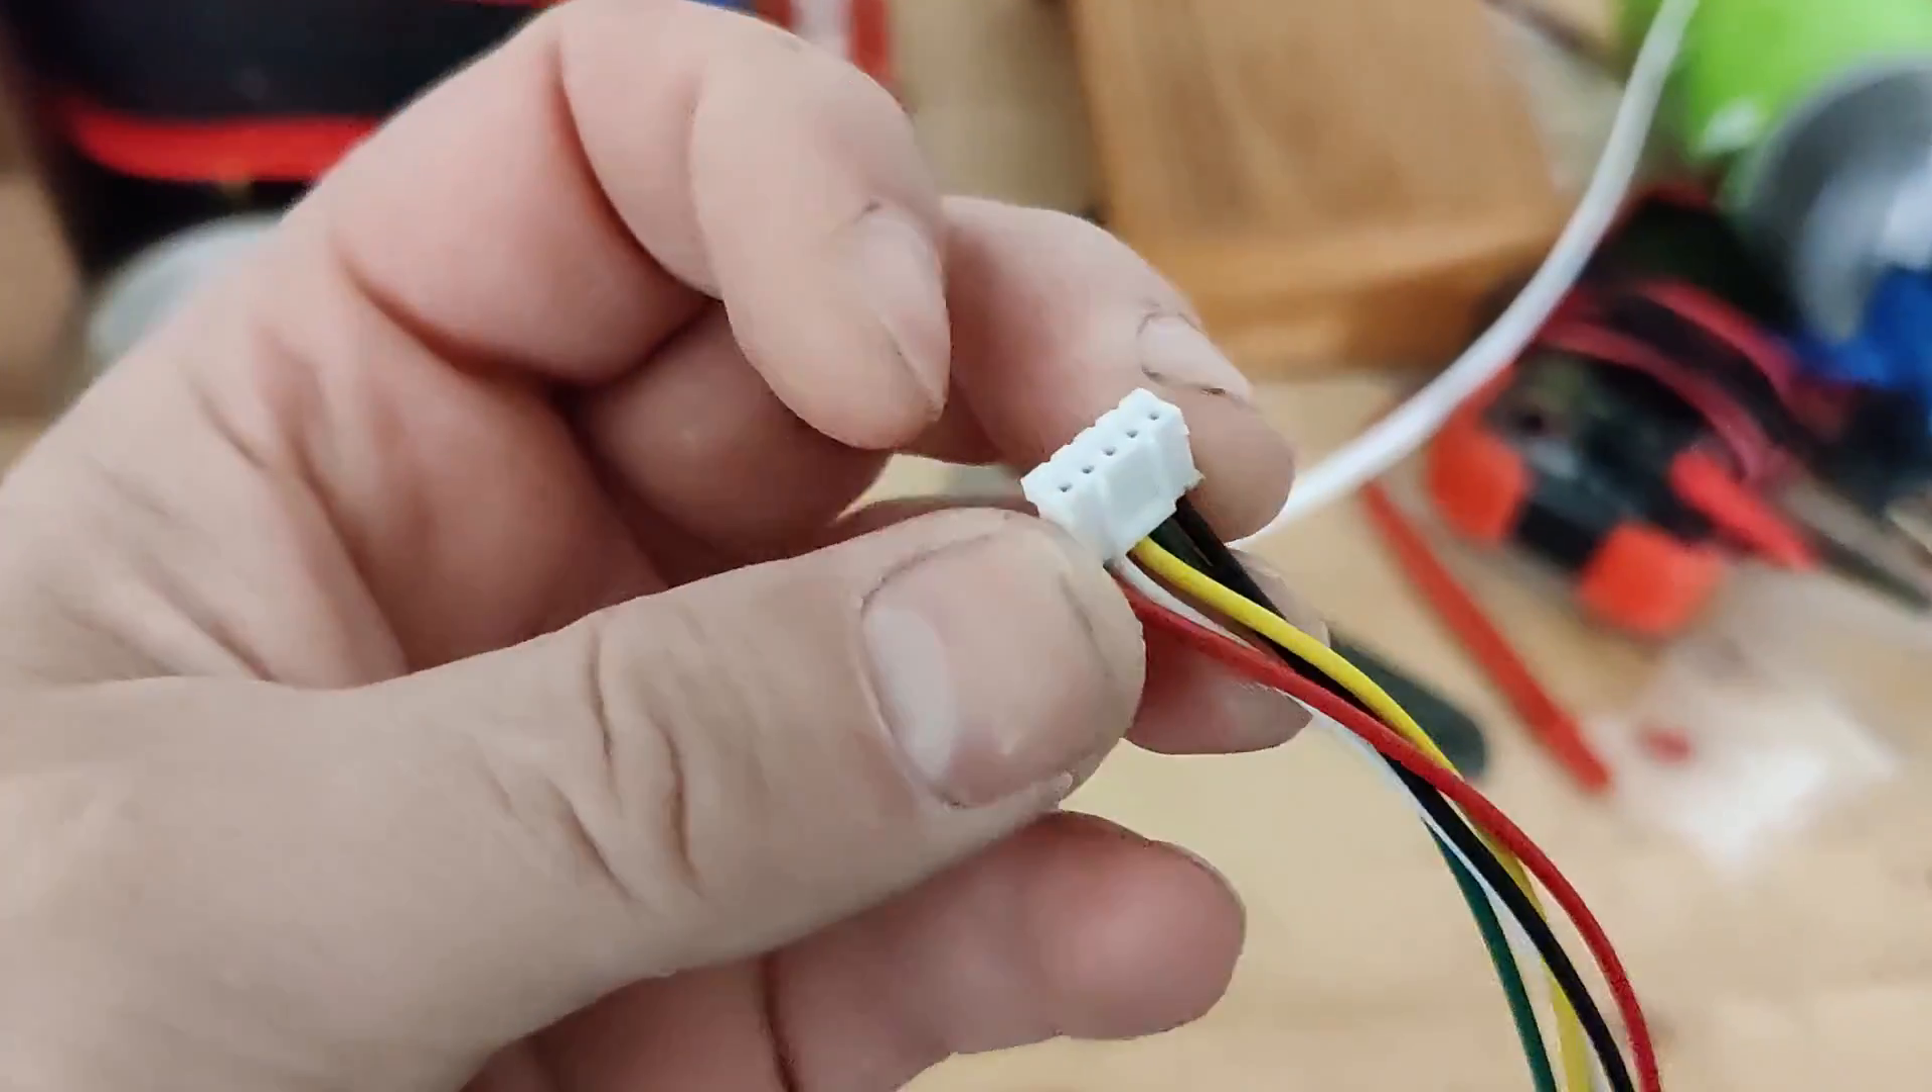And I've already taken the opportunity to mount a plug here.